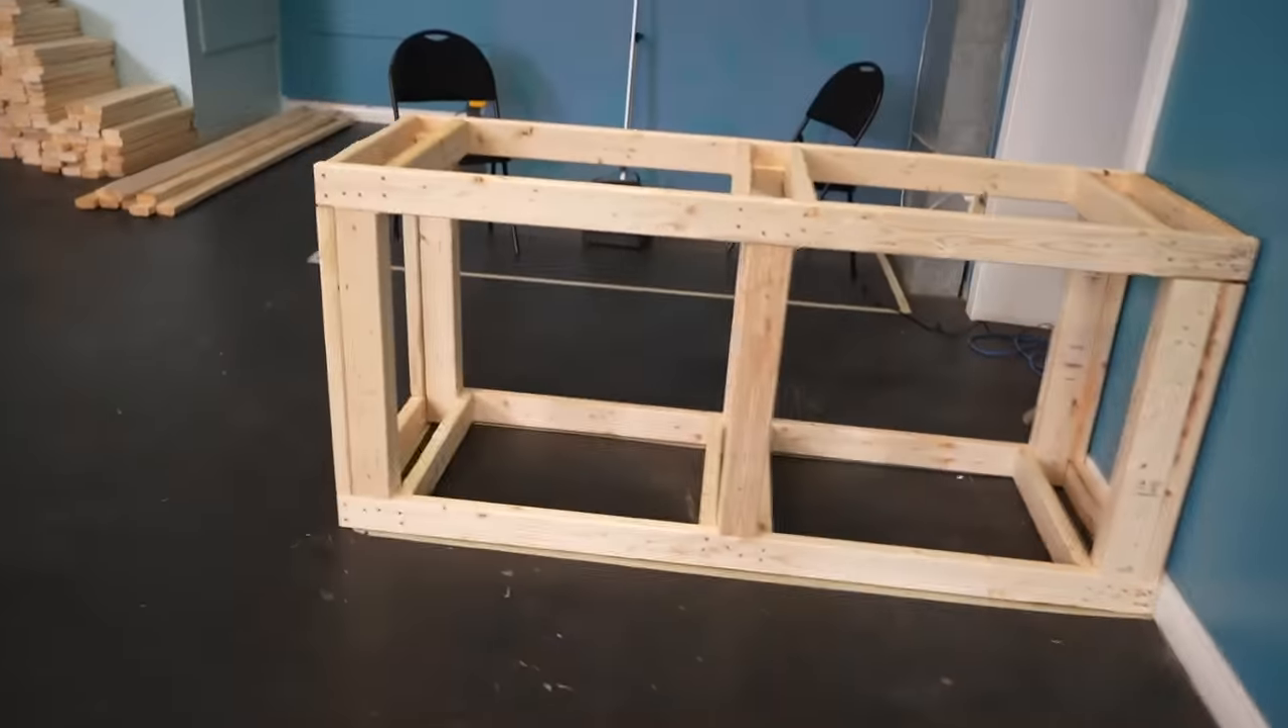We still have to put plywood on top as well as some padding and we need to wrap it so it looks better.